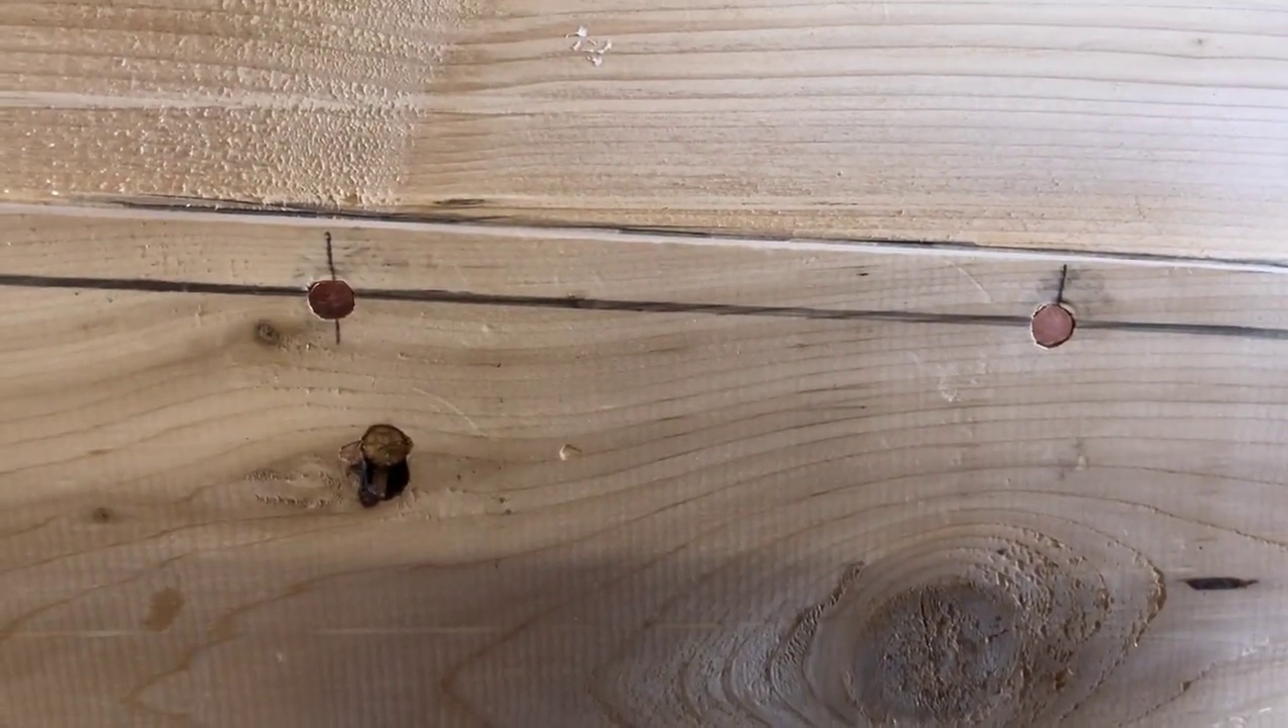So you can see that the nails are nicely driven into the planks nice and tight on the outside, nice and flush and also flush on the inside.